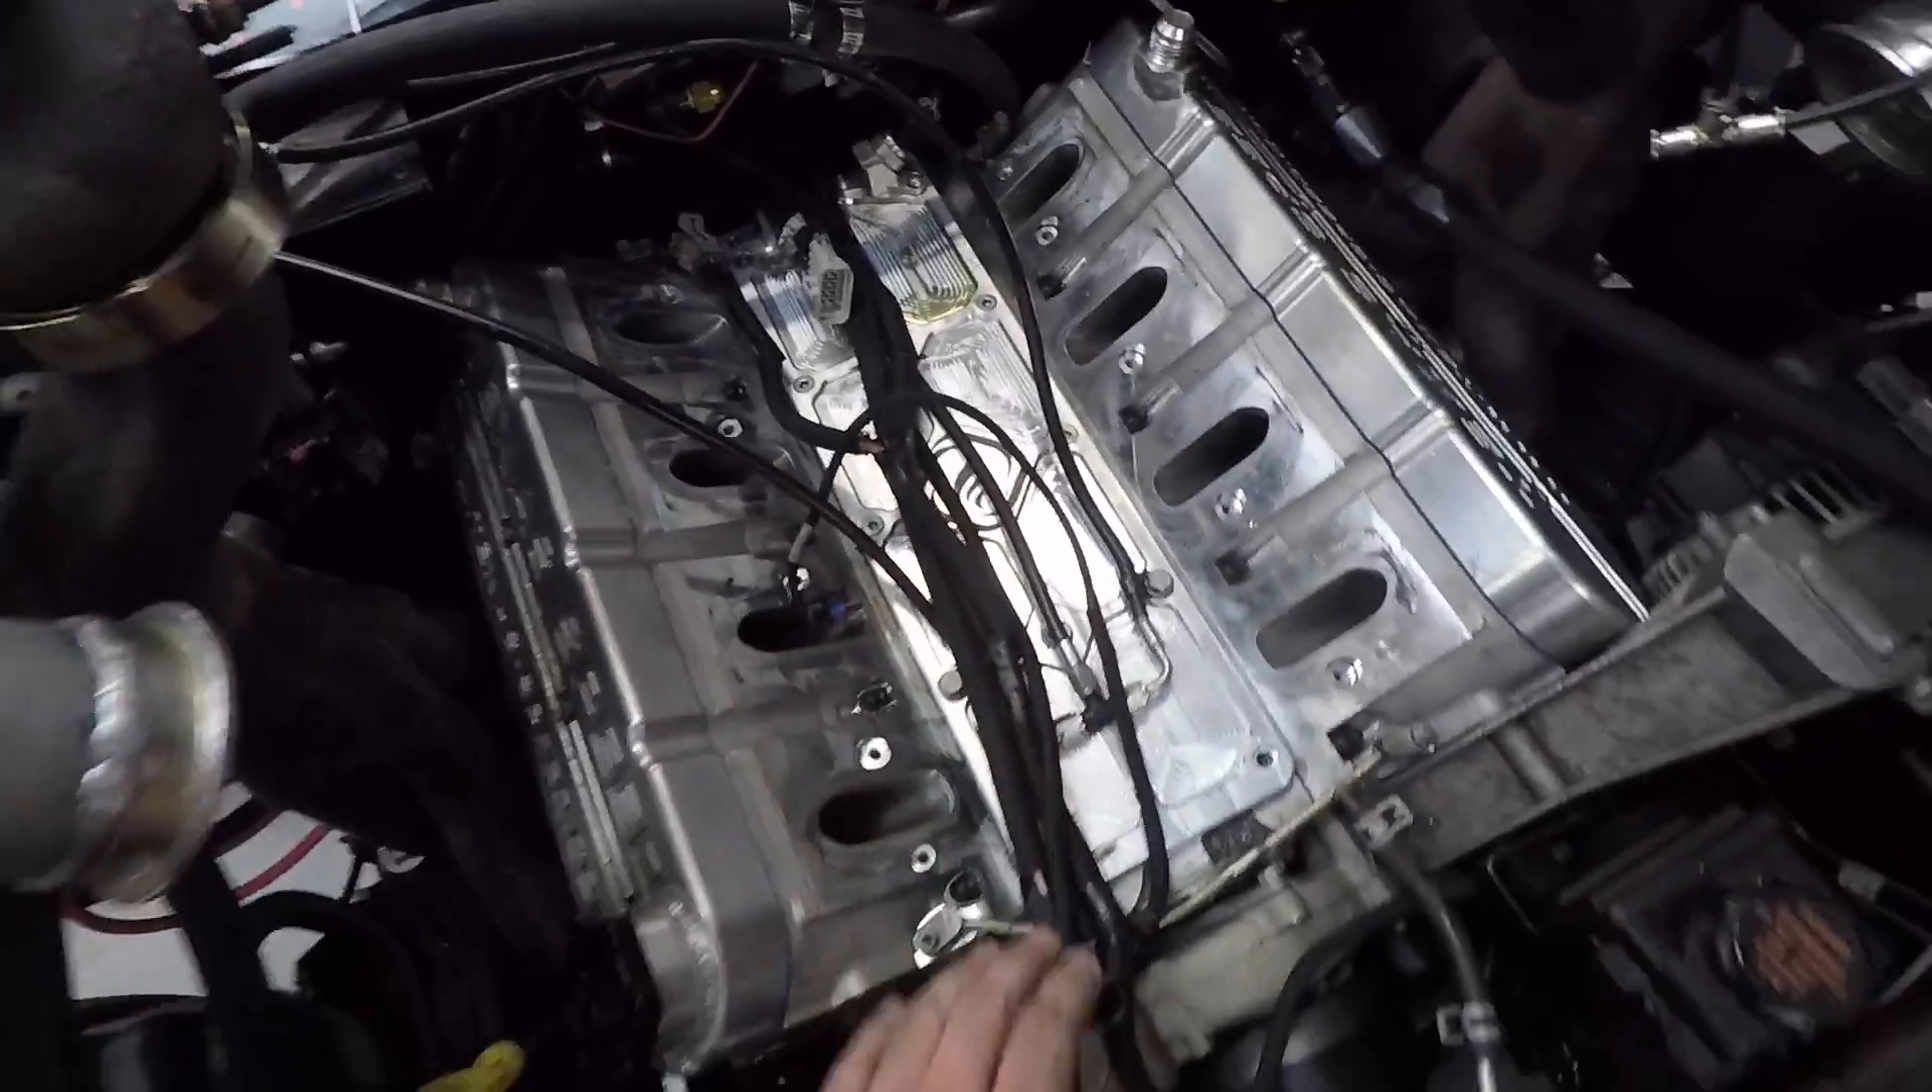So our big old Frankenstein intake is off. We didn't scratch it.